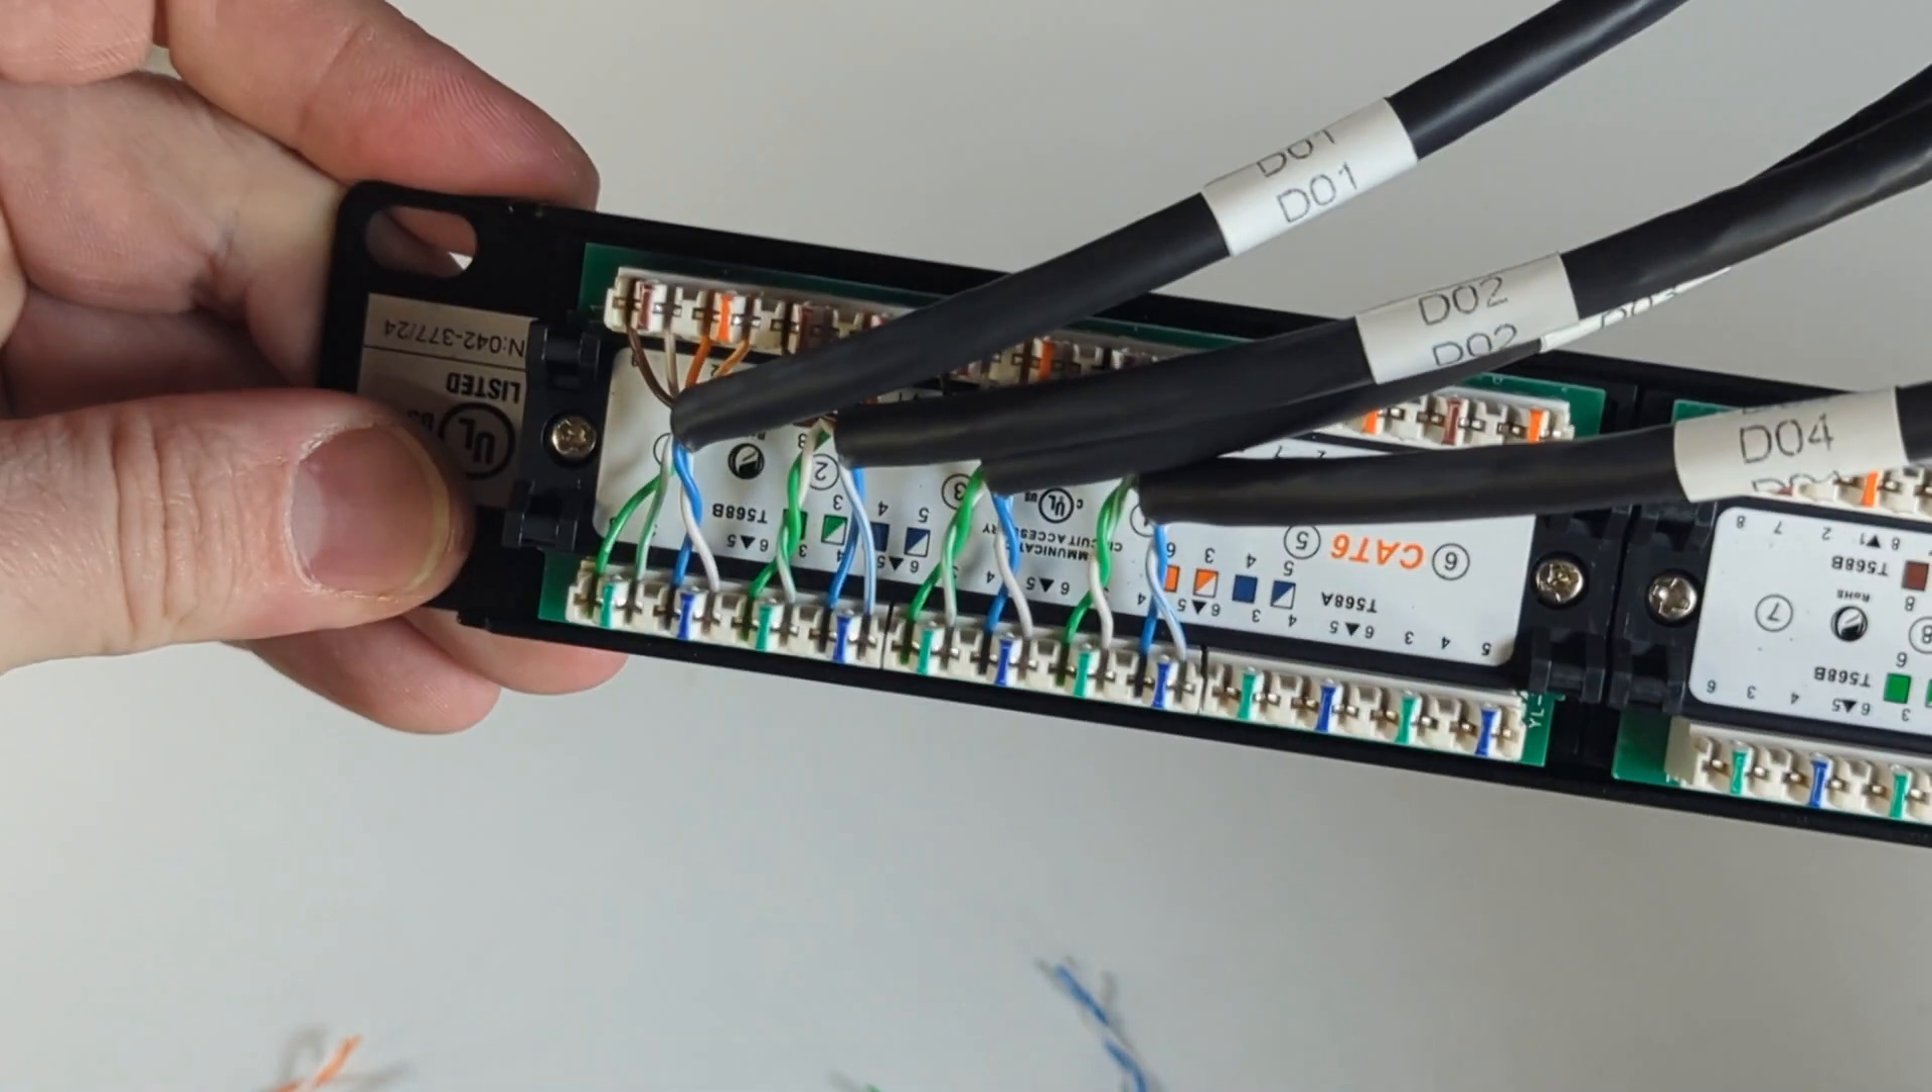Now the wires are all punched in where they're supposed to be.